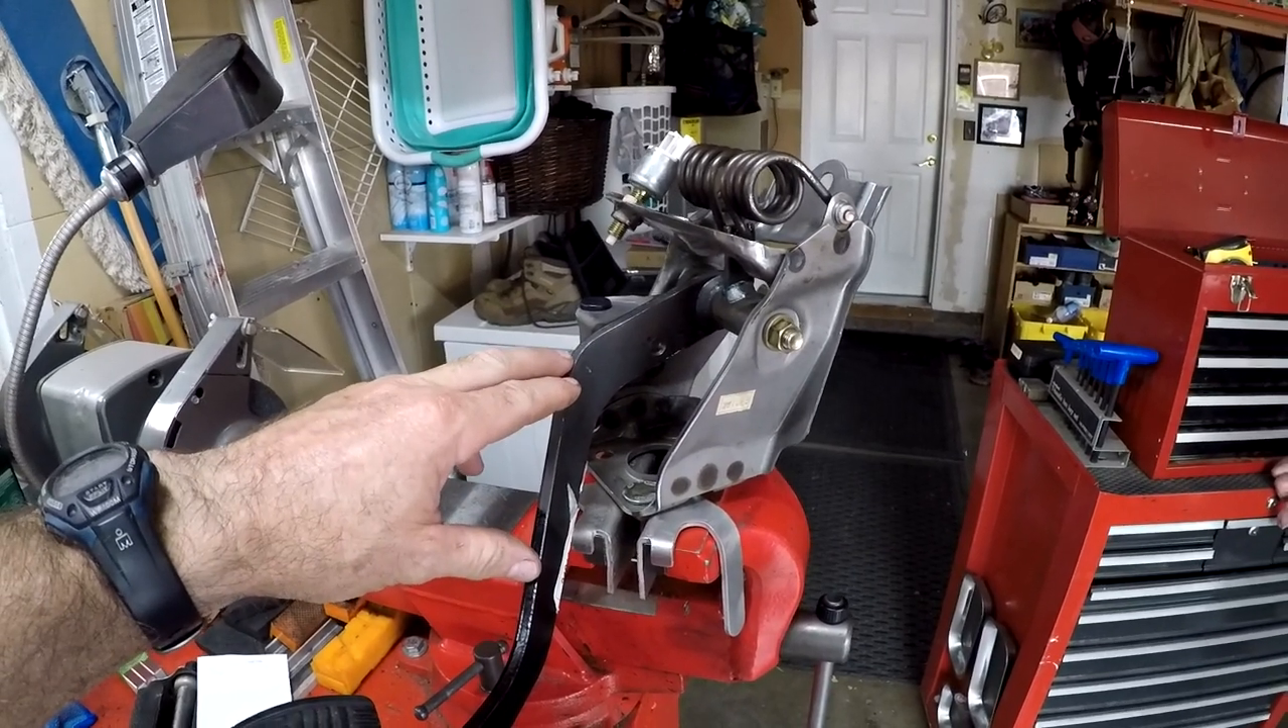Compress it in and then you have to force it this way to get that end in and the torsion spring is now installed.